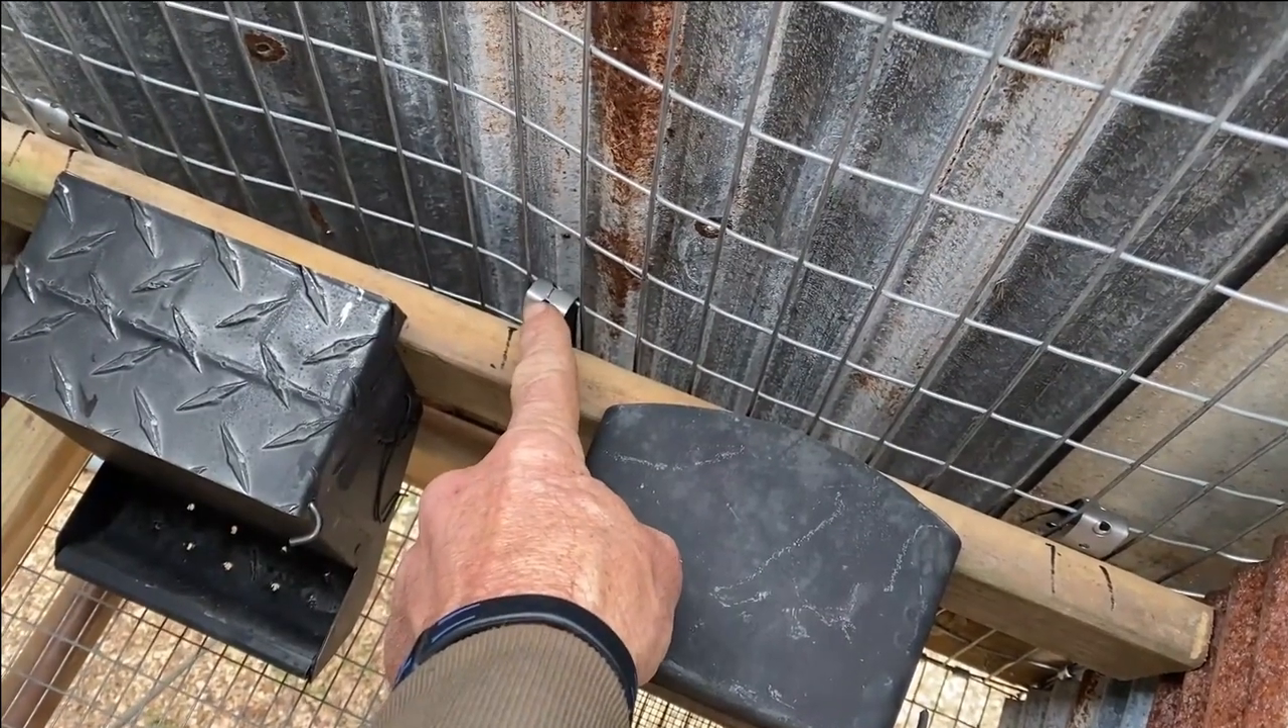All right, the feeders are installed.